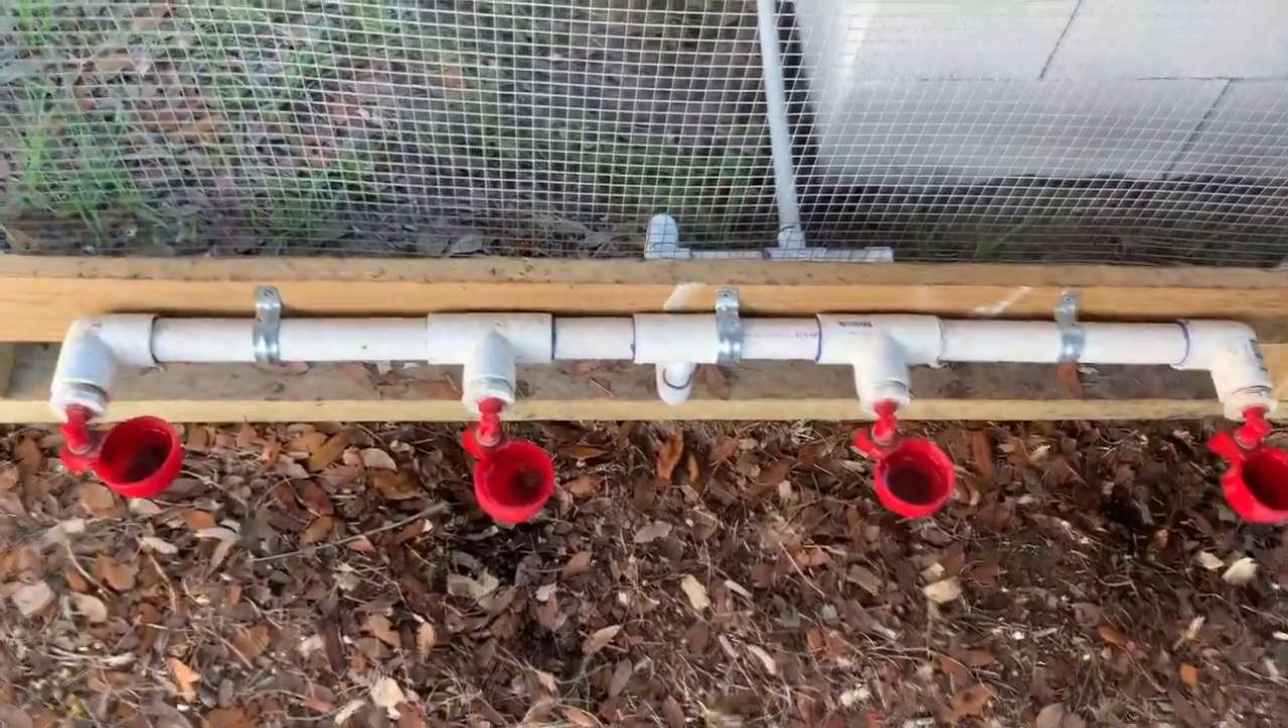So here's the header for the watering system. It's all glued together and installed.